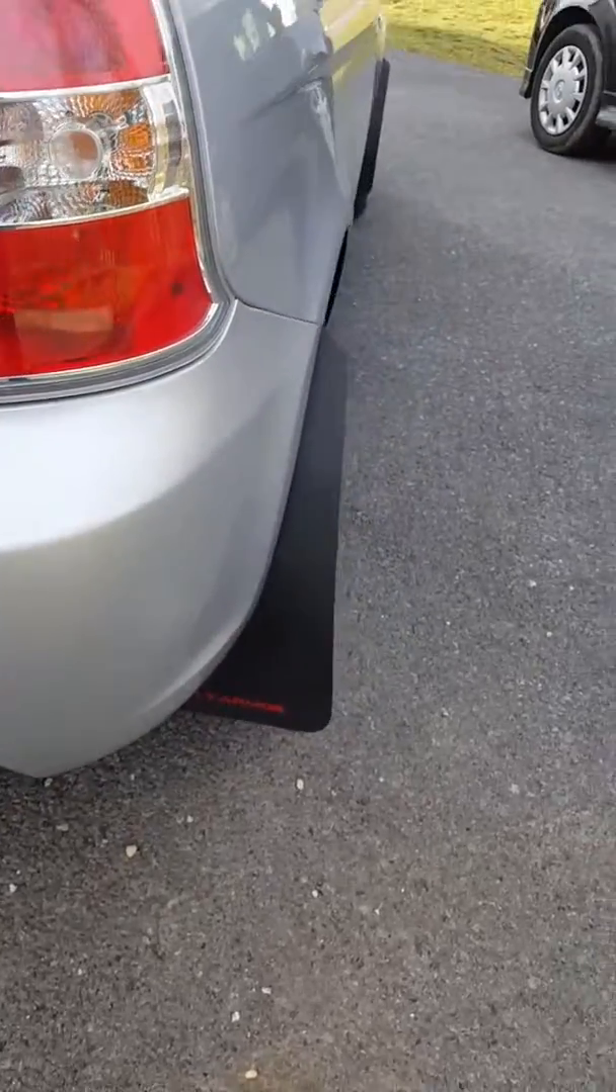The back ones that's where I had trouble with they stick out pretty far as you can see.